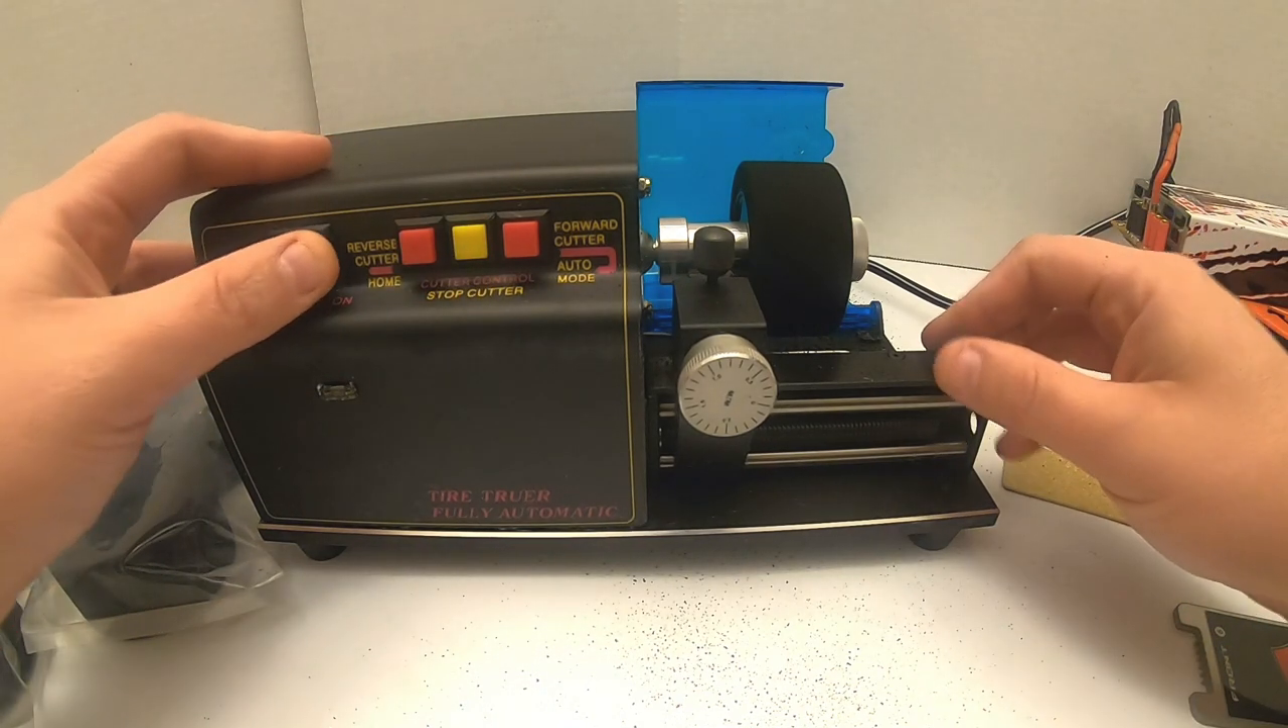We've got the tire back on, we've verified the diameters where we want it, which in this particular case is 270.